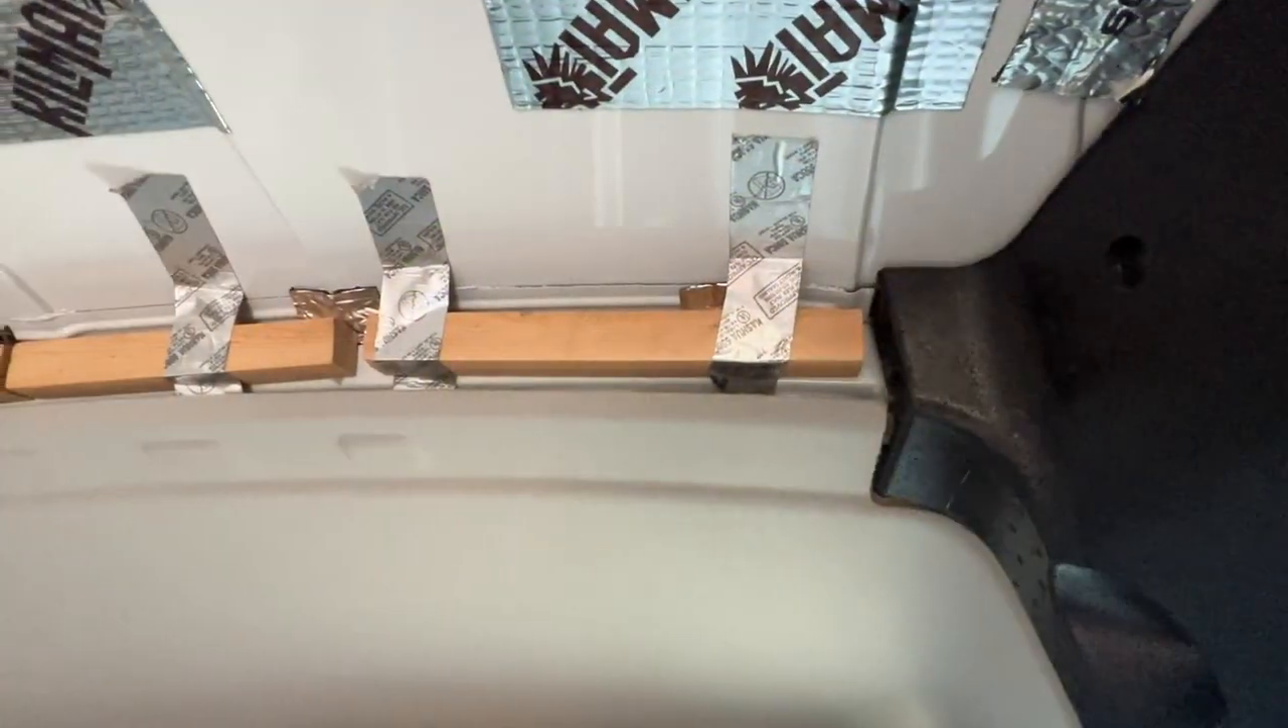I have not yet taken the tape off.